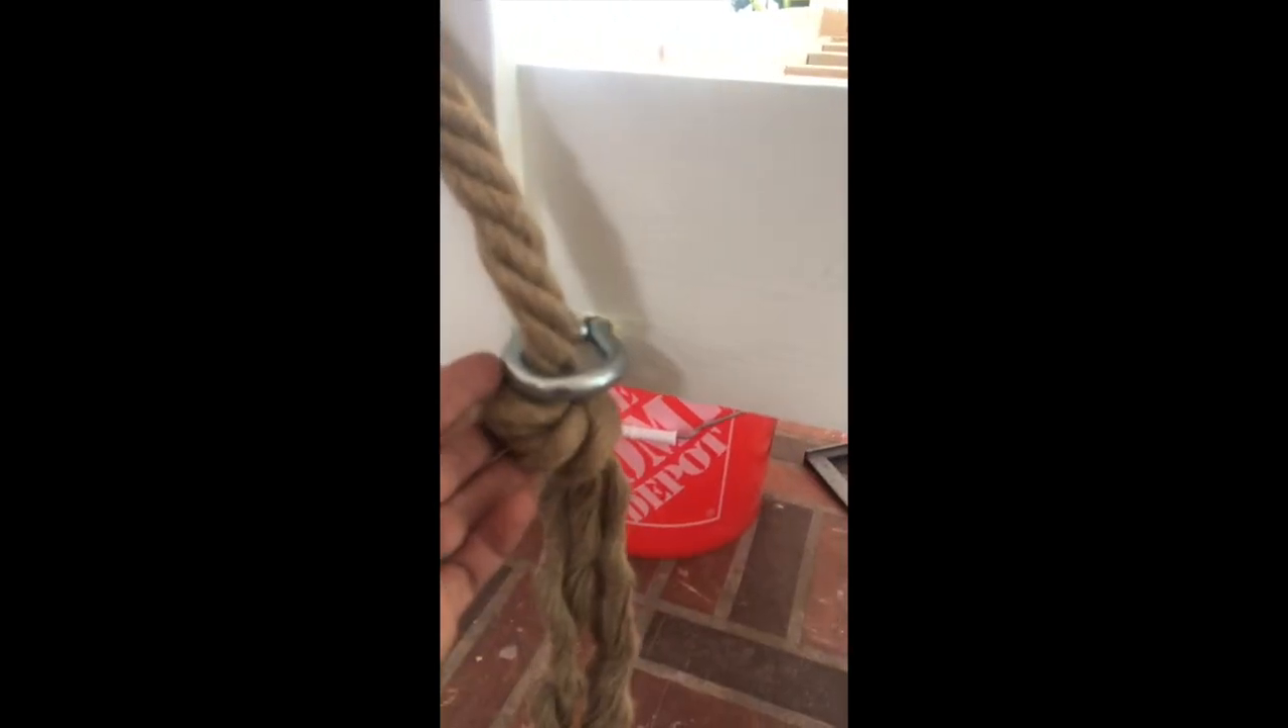What I did is, and I've already let this down a couple of times so it settled a bit, but I tied my knots so they would be right up underneath the eye bolt.